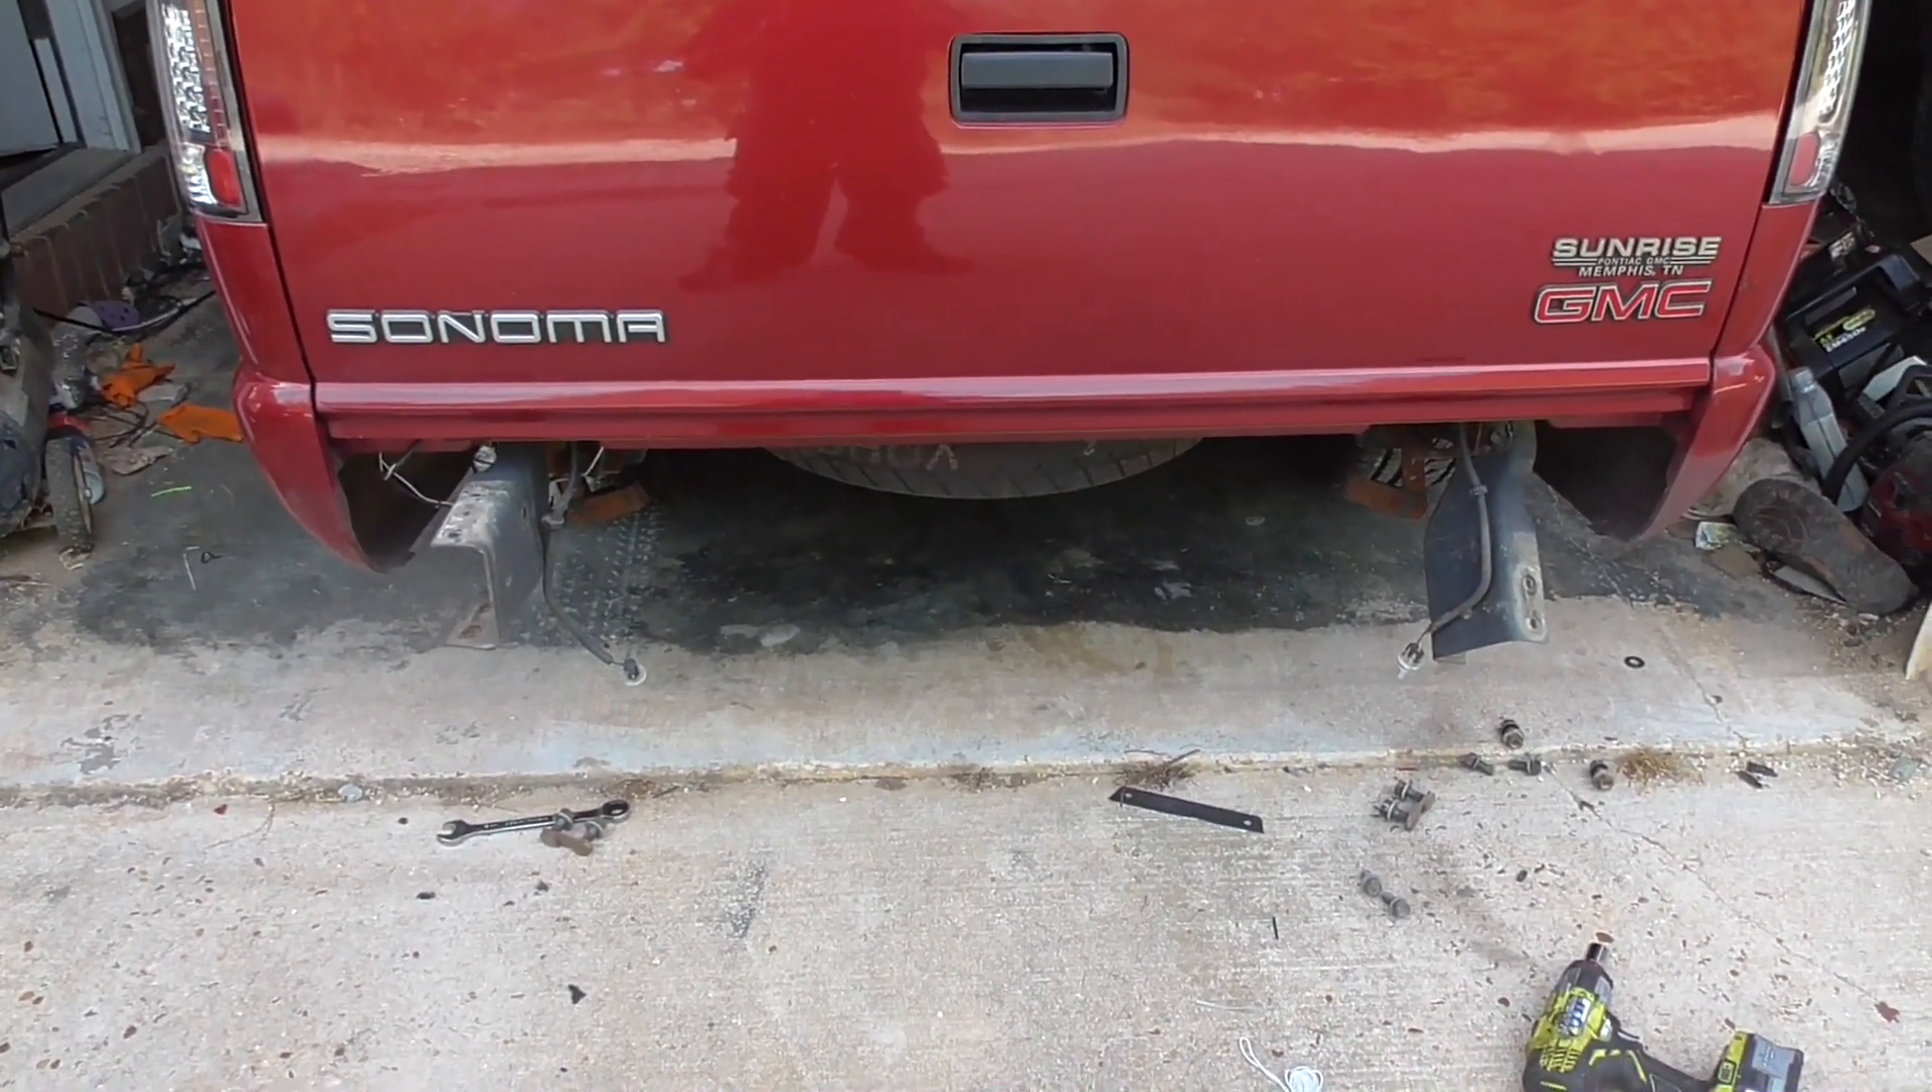All right, well the bumper is almost off. I still got to take the brackets off.